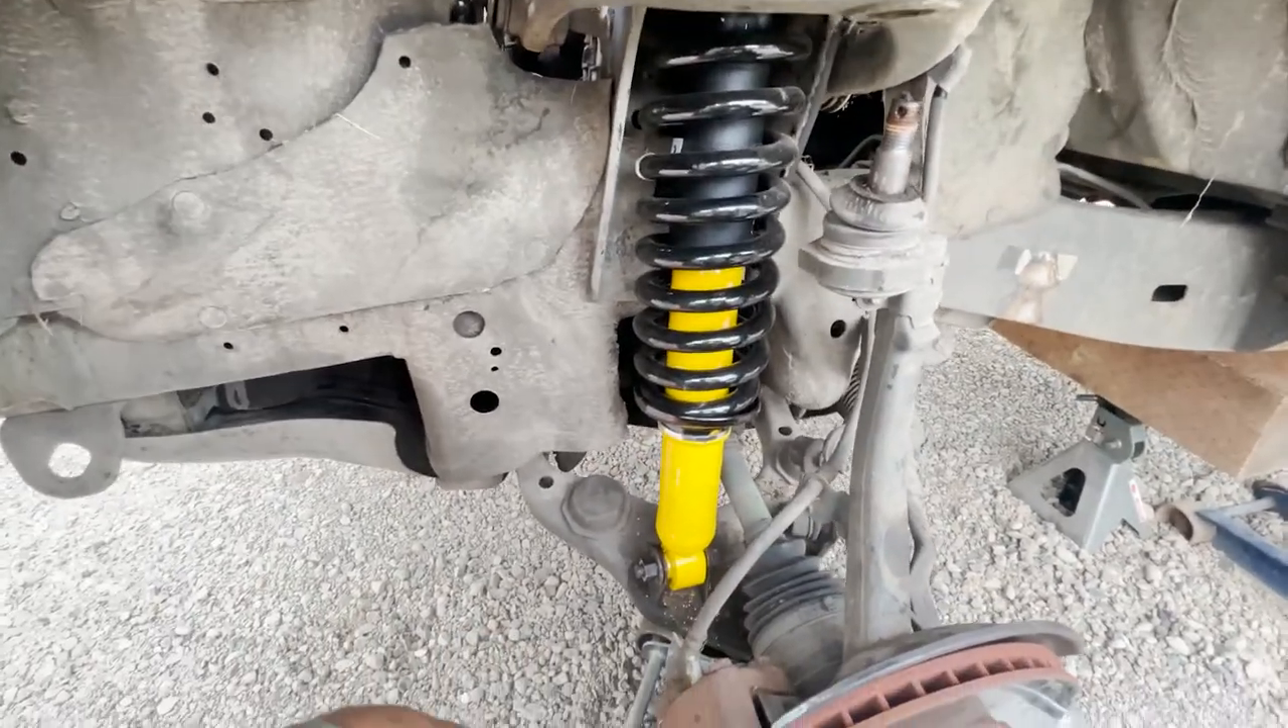All right so we got the driver's side strut in and took a little trial and error.